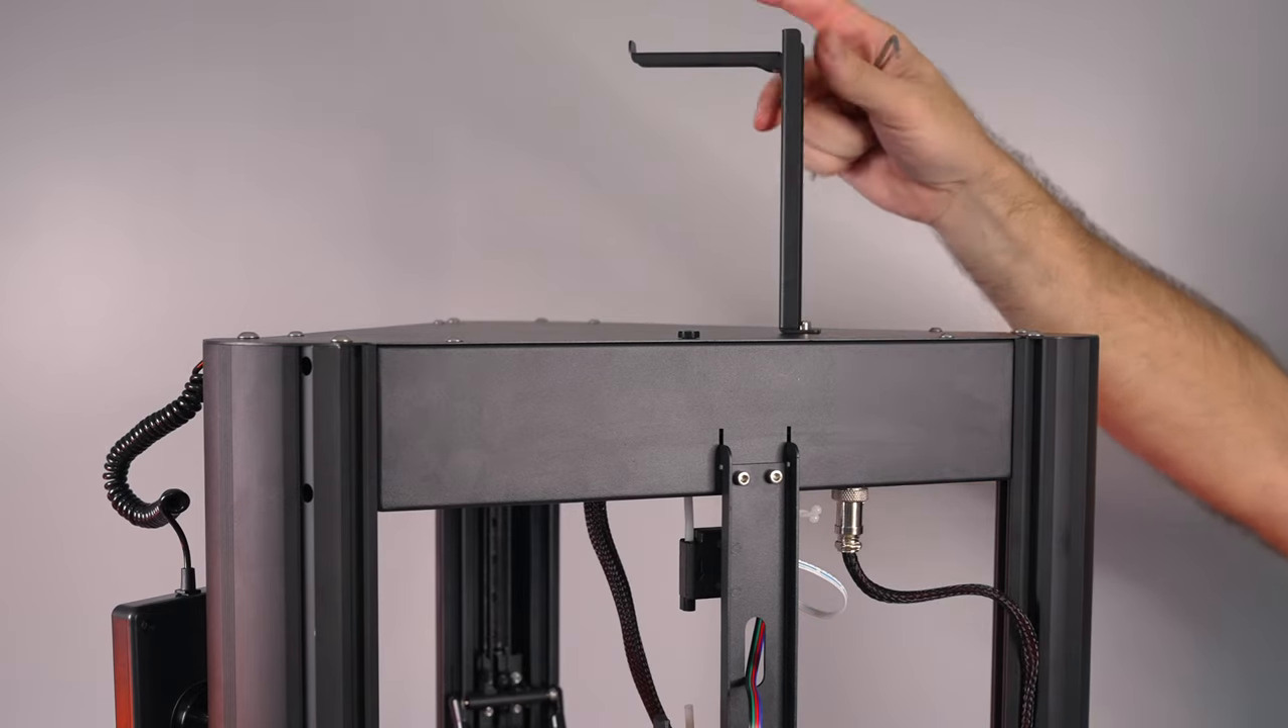And that's it. Our spool holder is on.